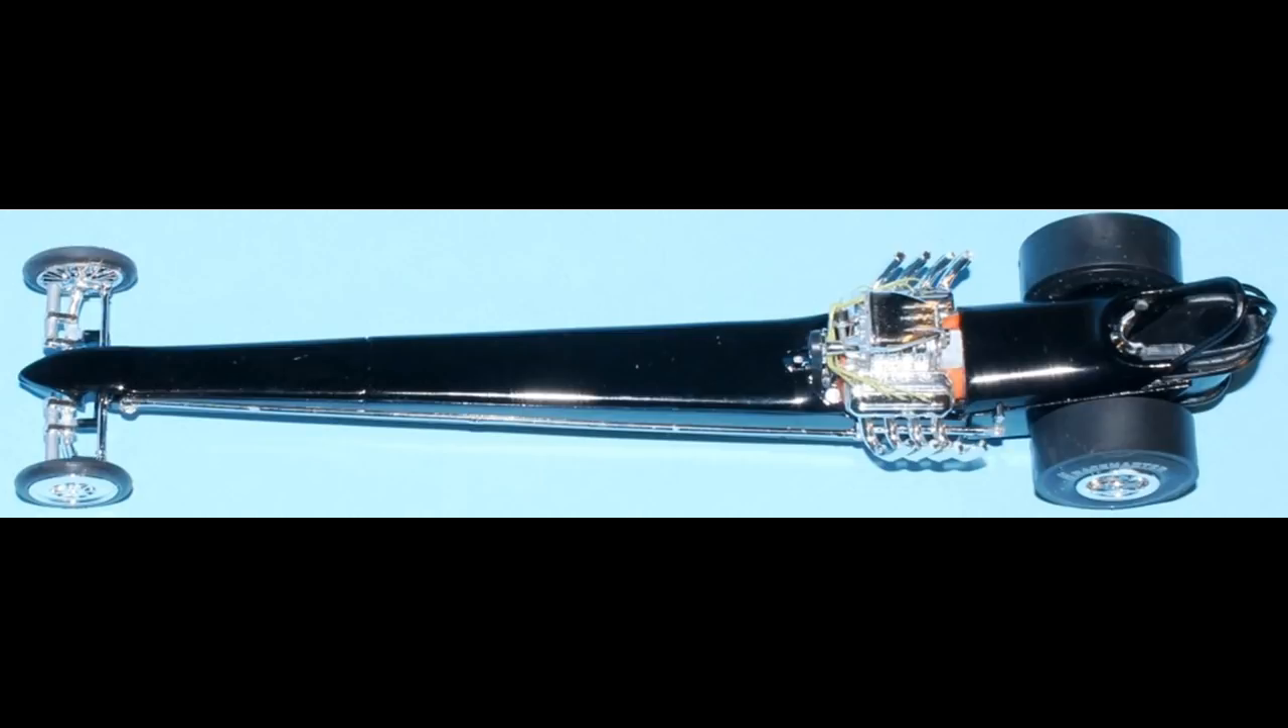And, at this point, the wind charger is done, except for the decals, the windshield, and the parachute.